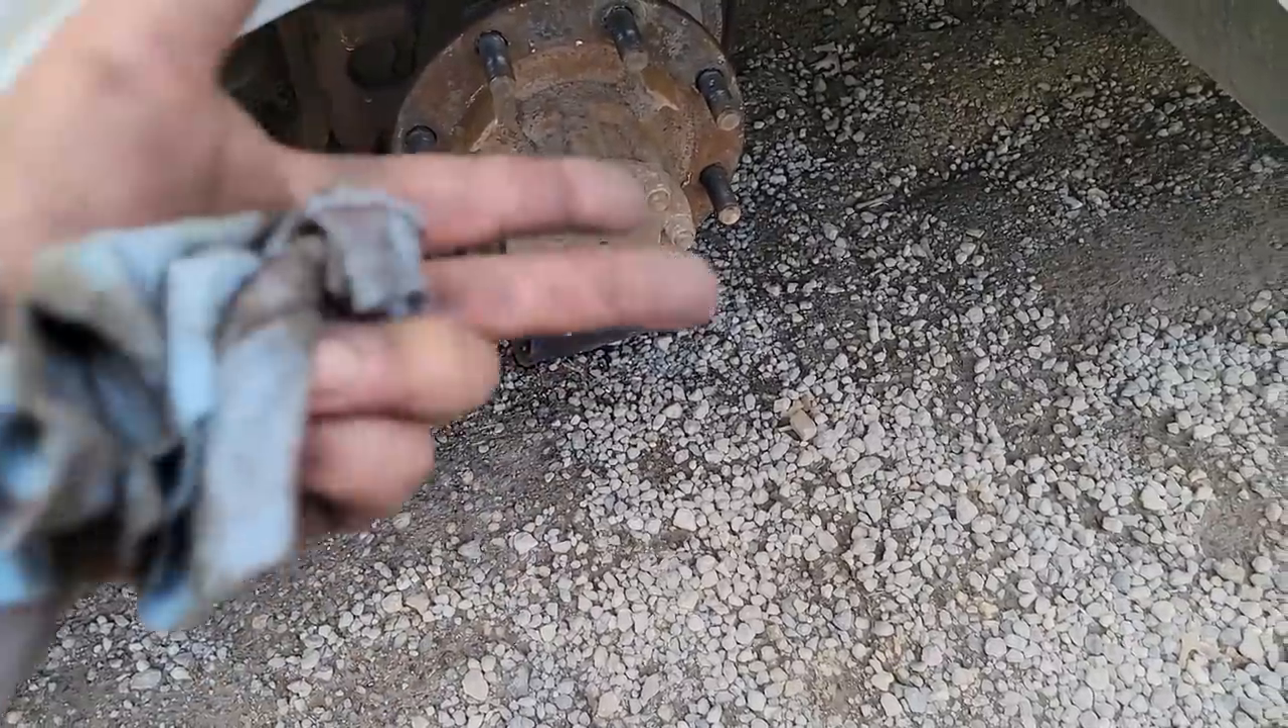I haven't got this side apart yet i got the wheels off.